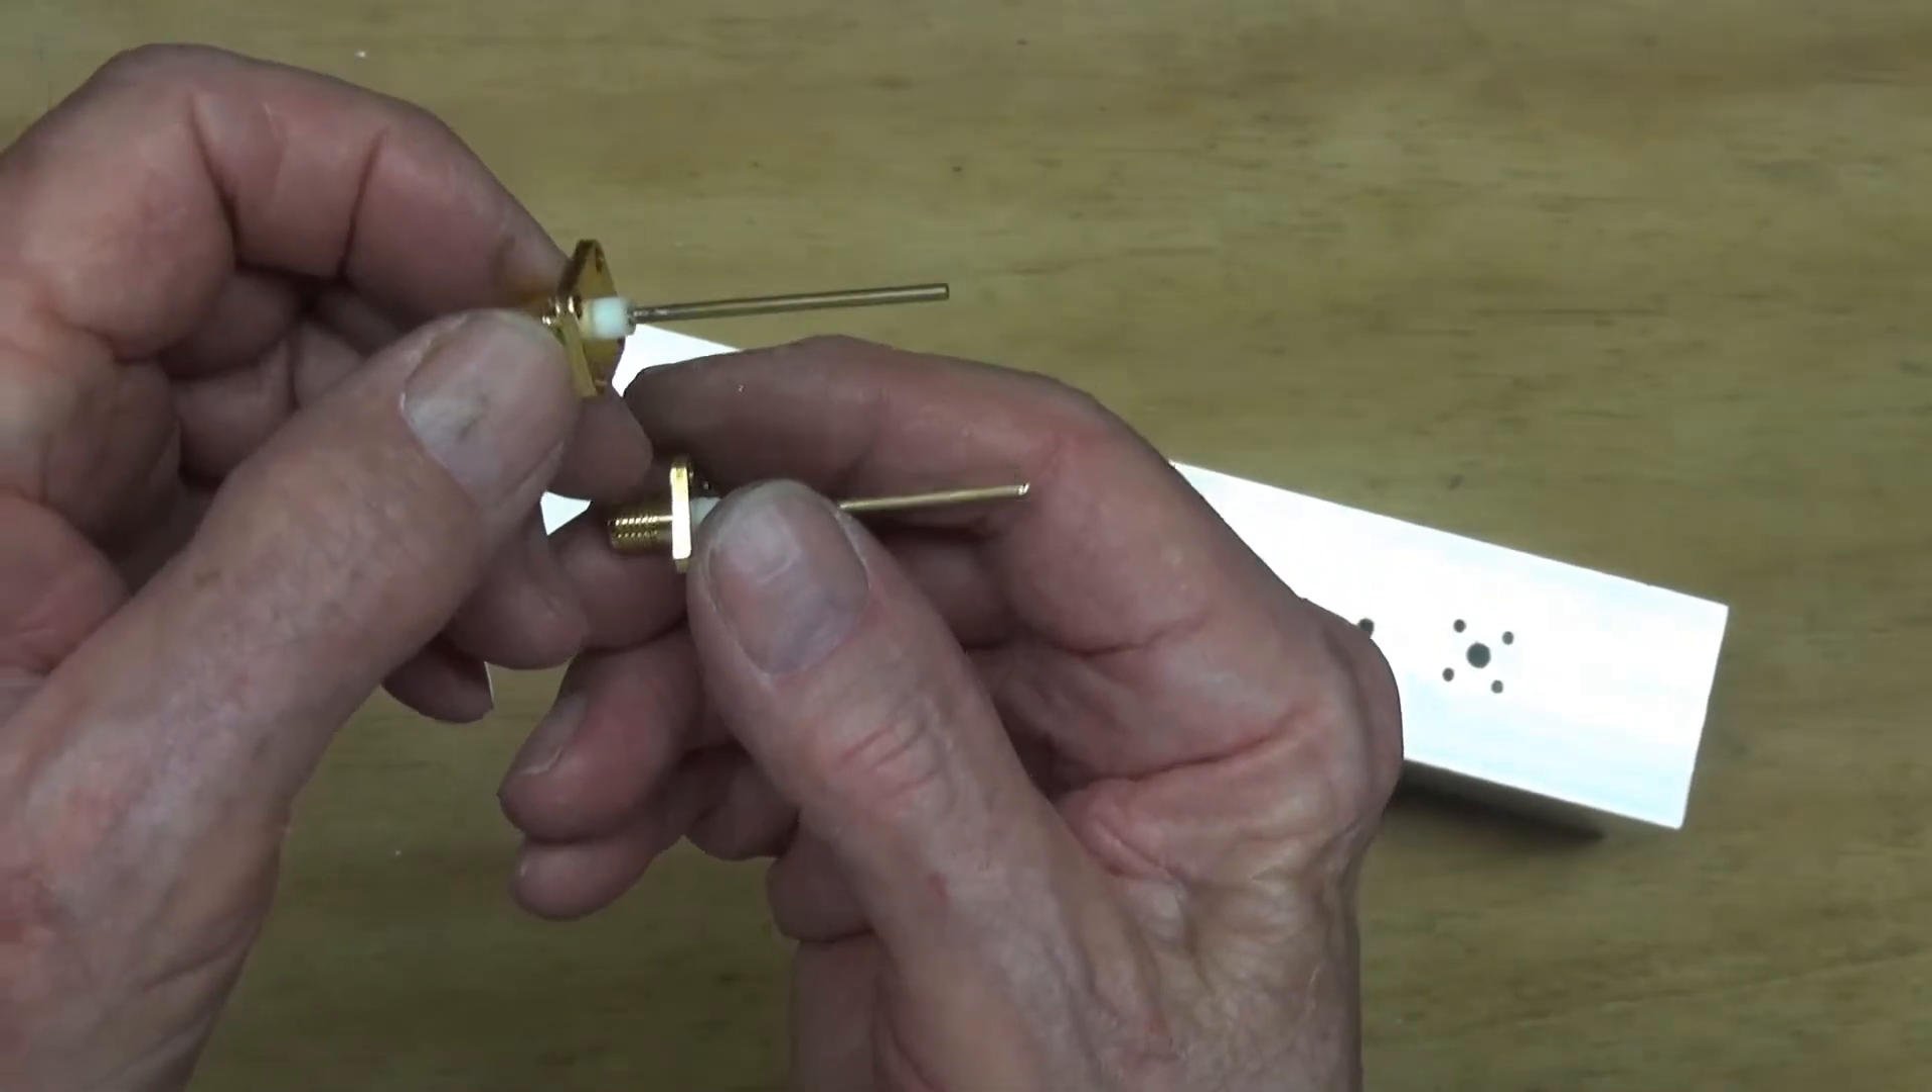I've fitted some brass tubing to the end of the SMA sockets.